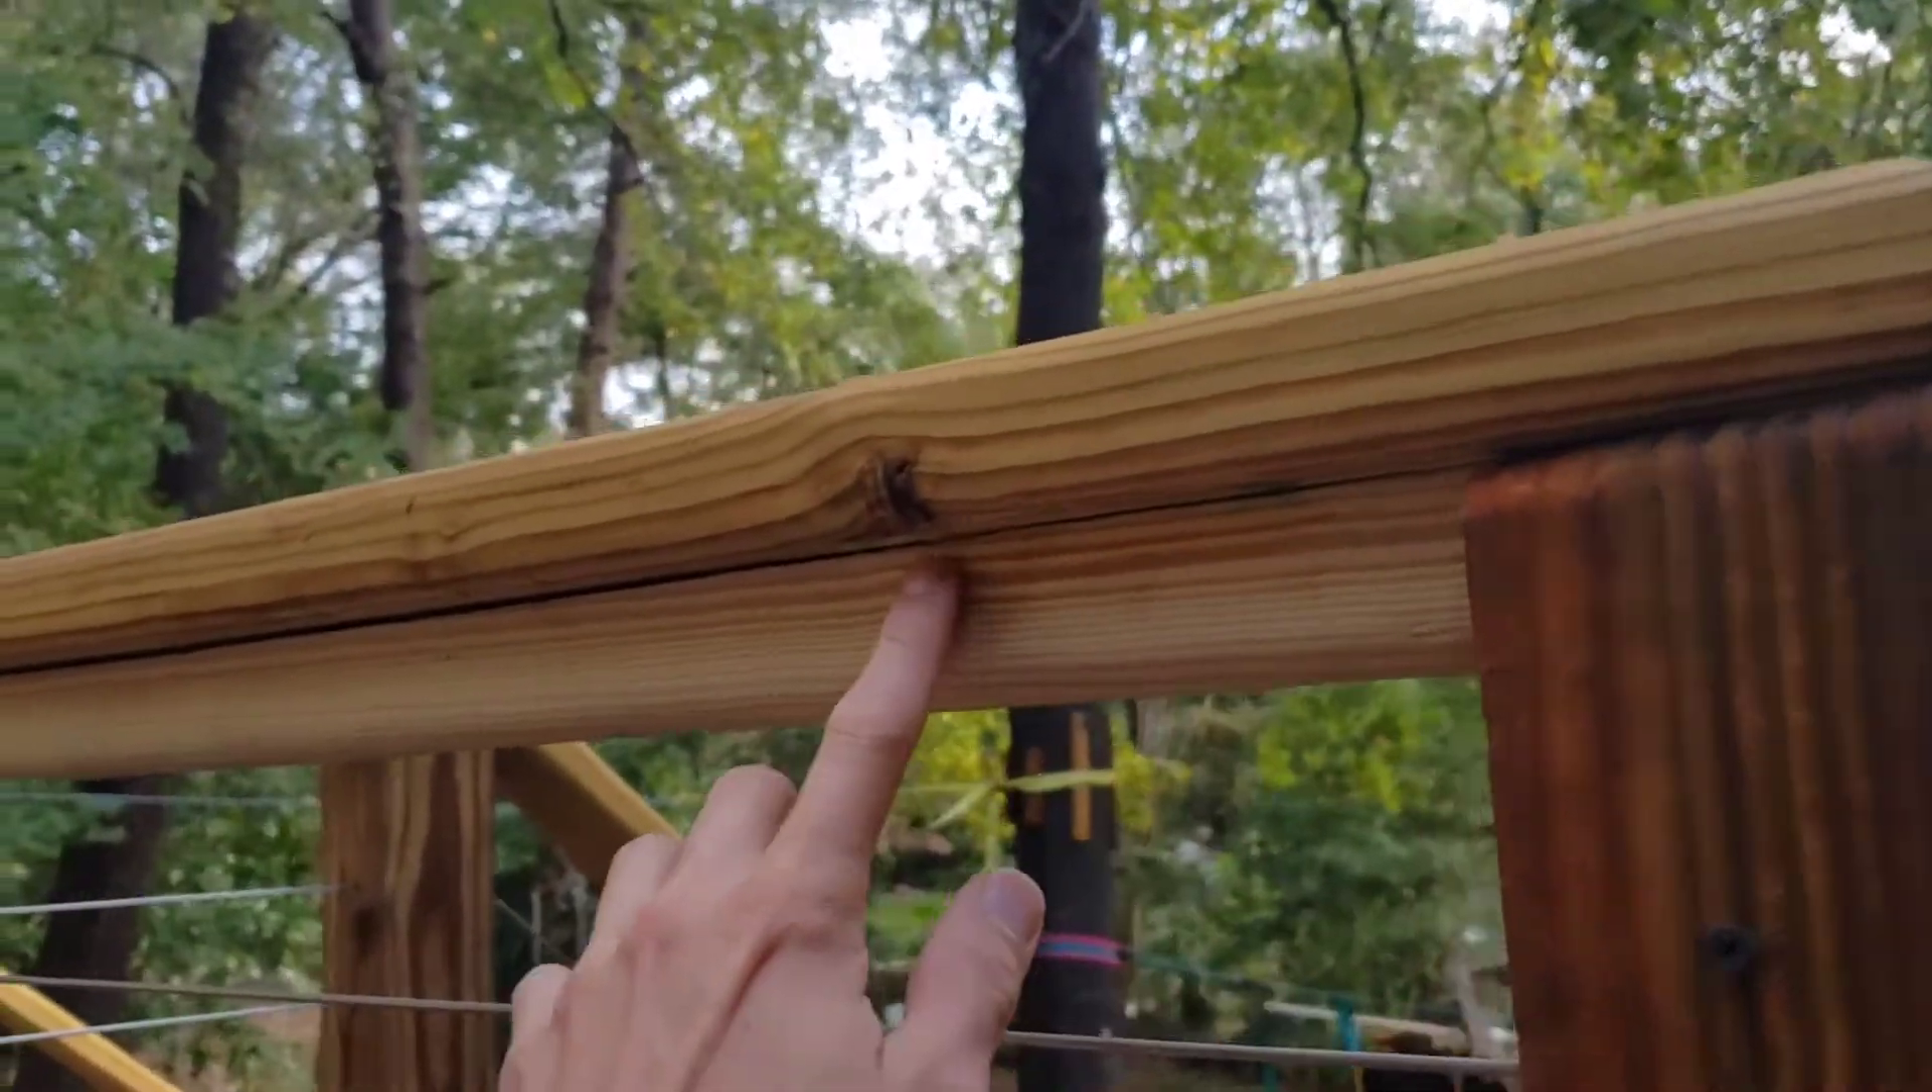The next thing that needs to be done, which has already been done here, is to put a bar underneath that goes in between the posts.